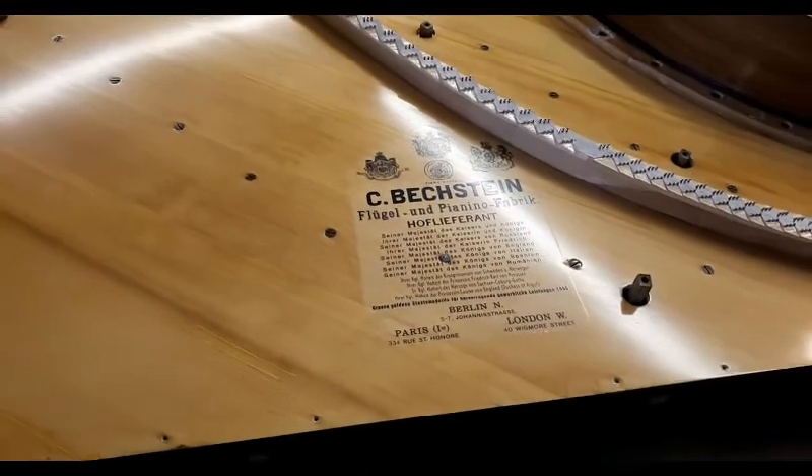Now we've got the transfer put on.